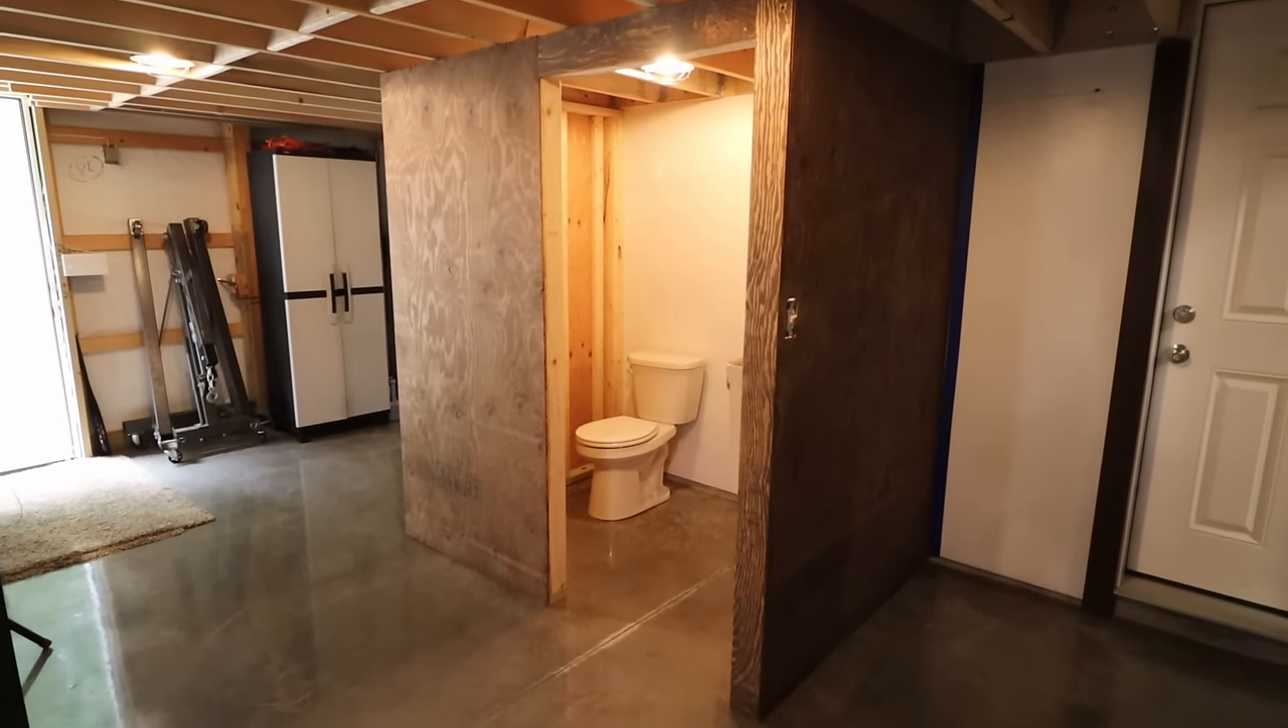I do, of course, still need a door, but I have something custom in mind for that.